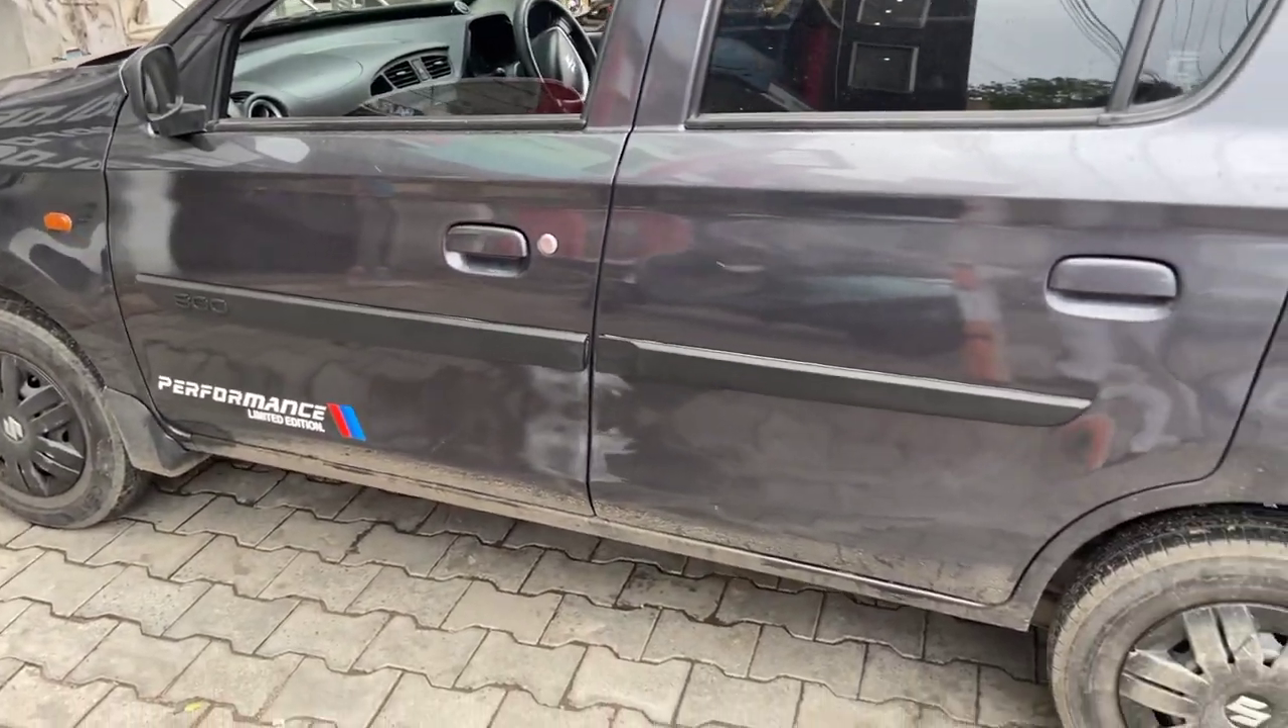अपने कार पे साइड बीडिंग भी लग चुकी है।